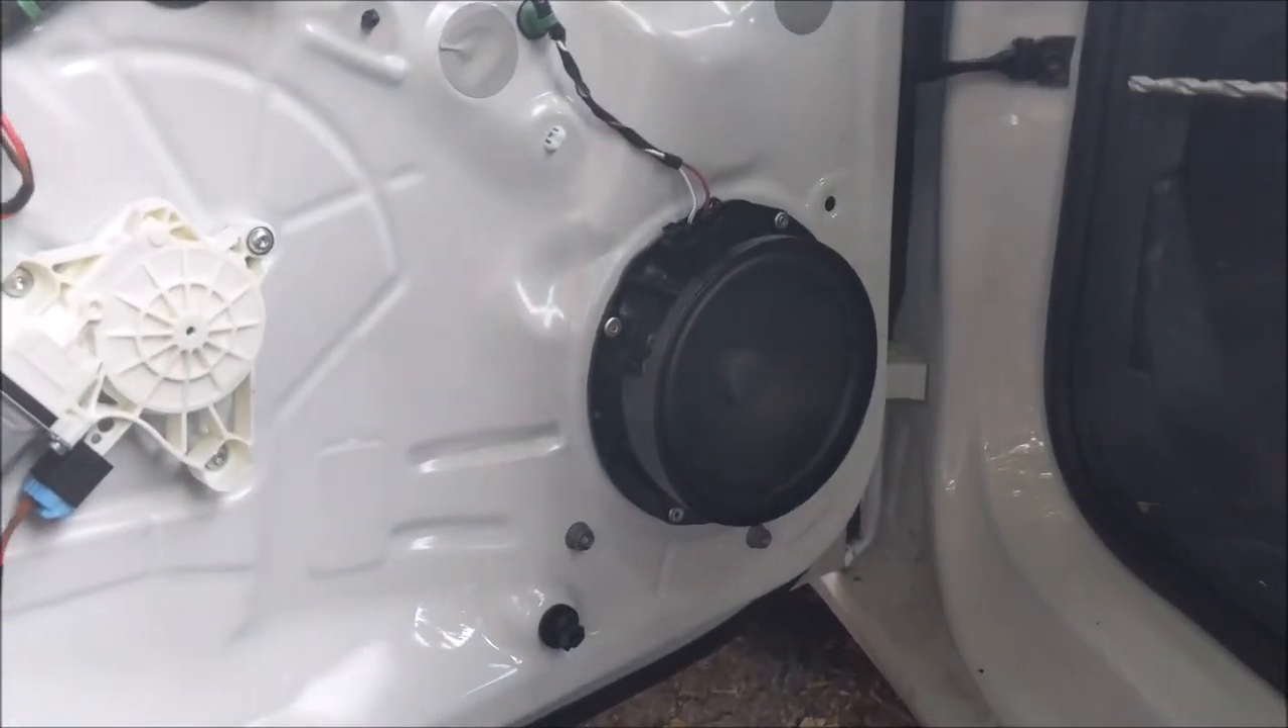Alright, now that the door panel is off, the speakers look like this. They are riveted in.